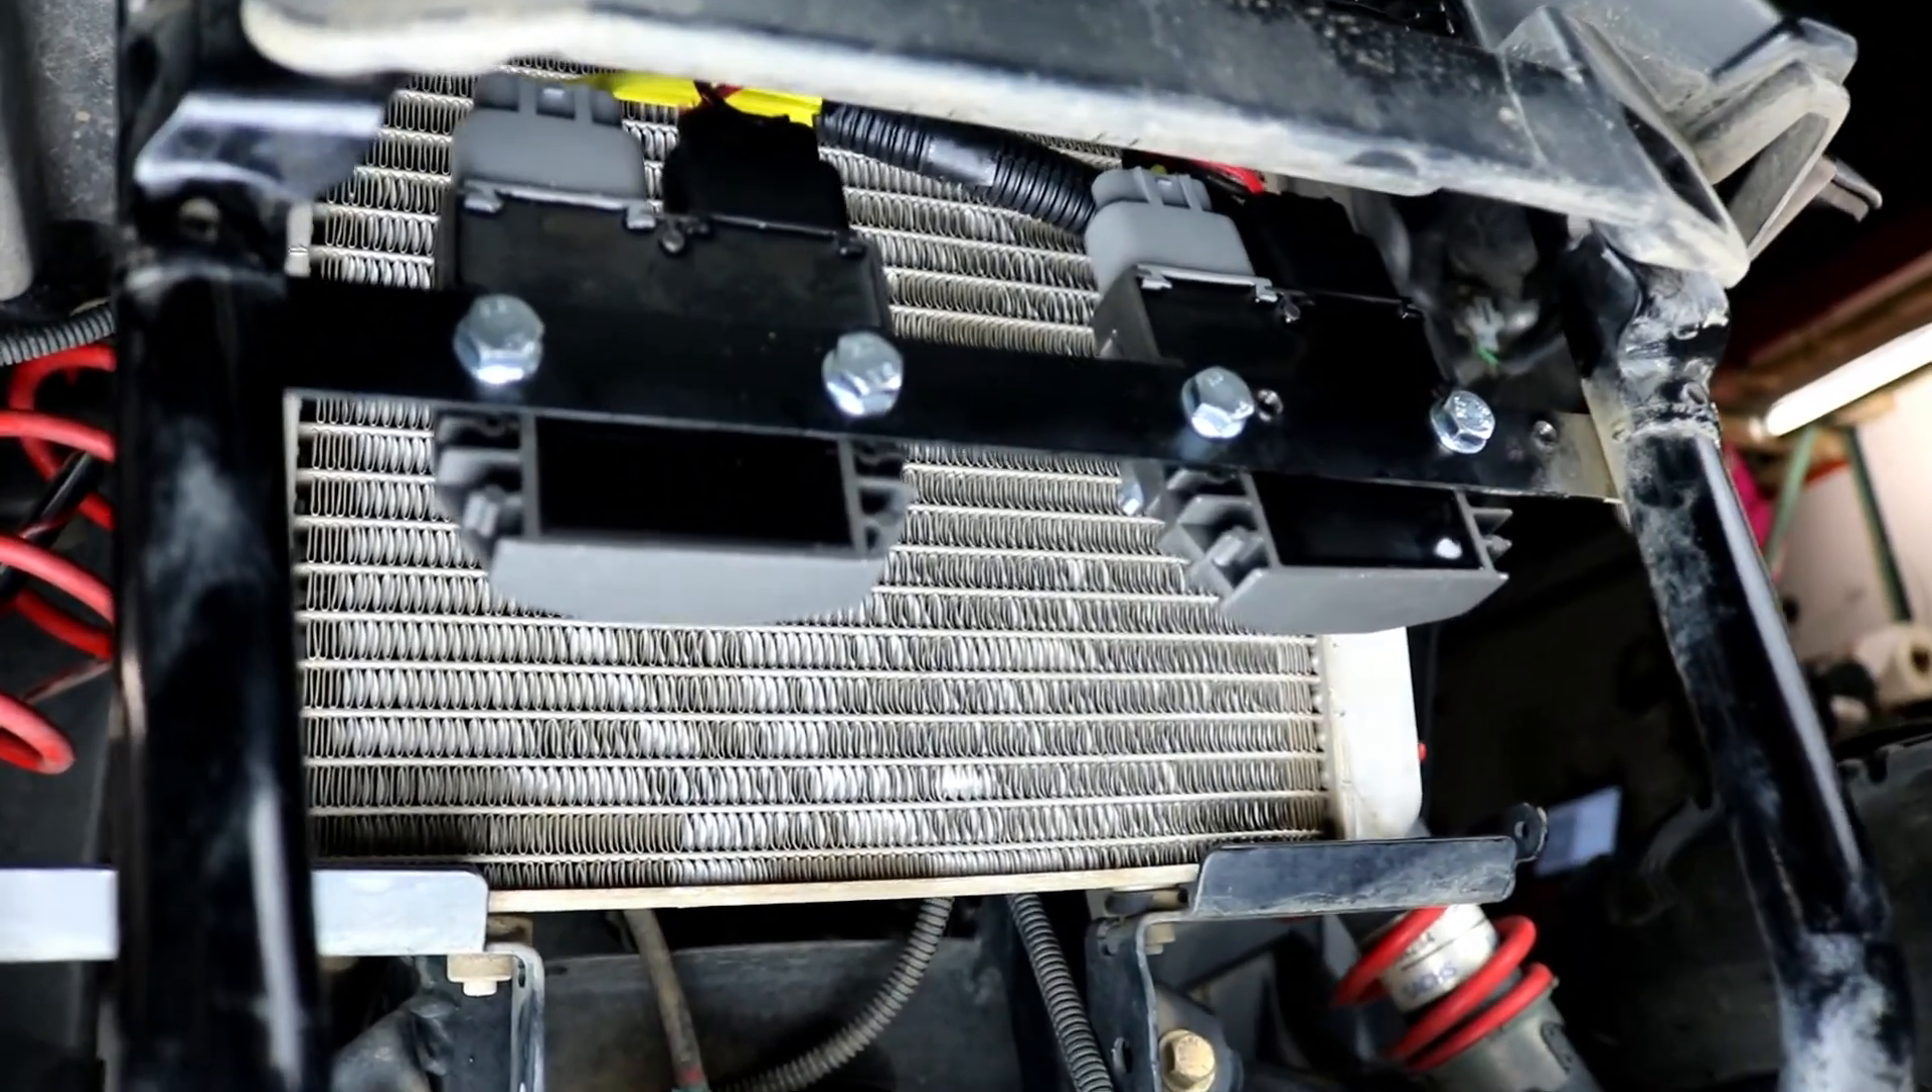Okay so here we're showing the front of the vehicle where the original regulator was mounted and we obviously have our new regulators mounted.